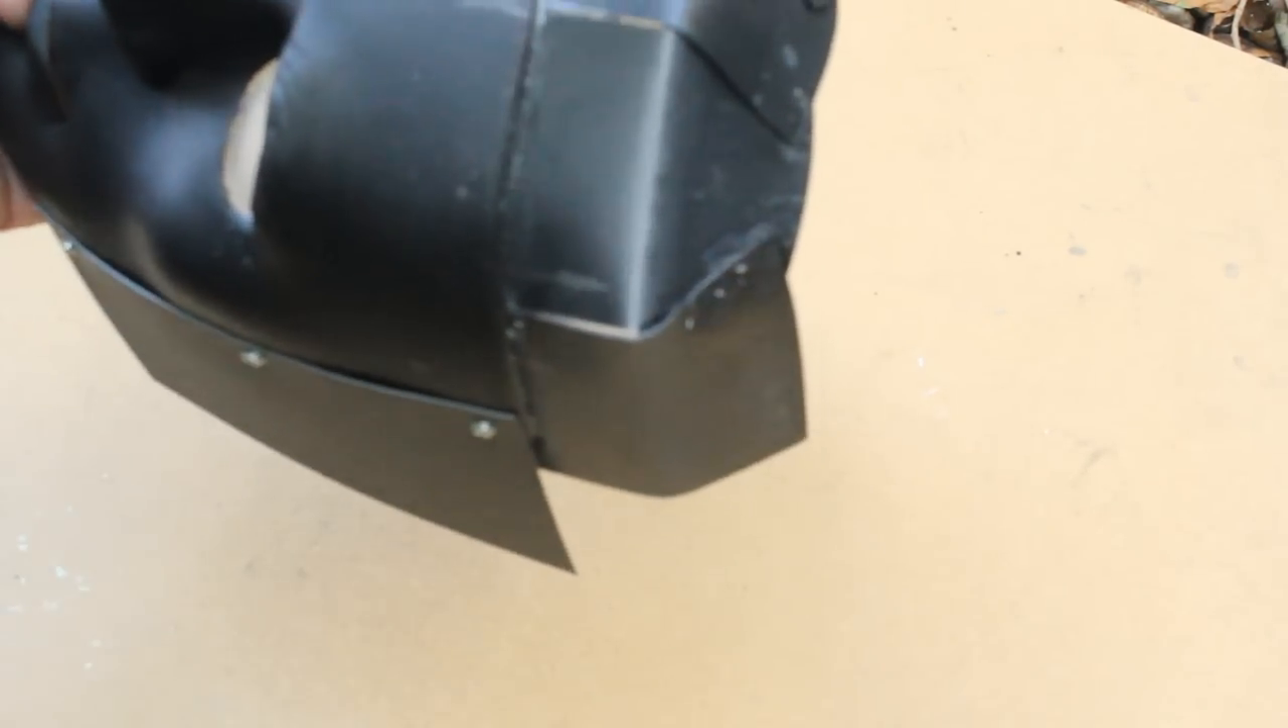So I've just bolted a piece of plastic to the side to extend the side.